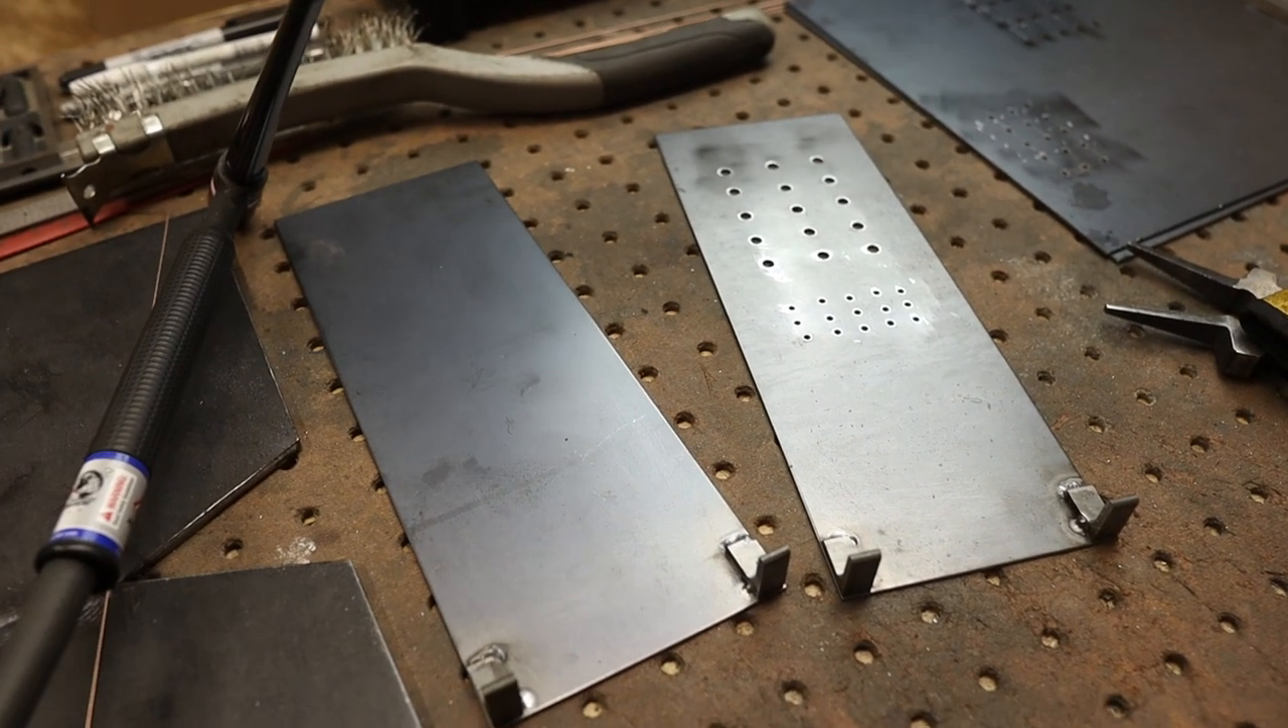First part of the welding sequence here I welded on these little tabs here and this is what will retain the faceplate.